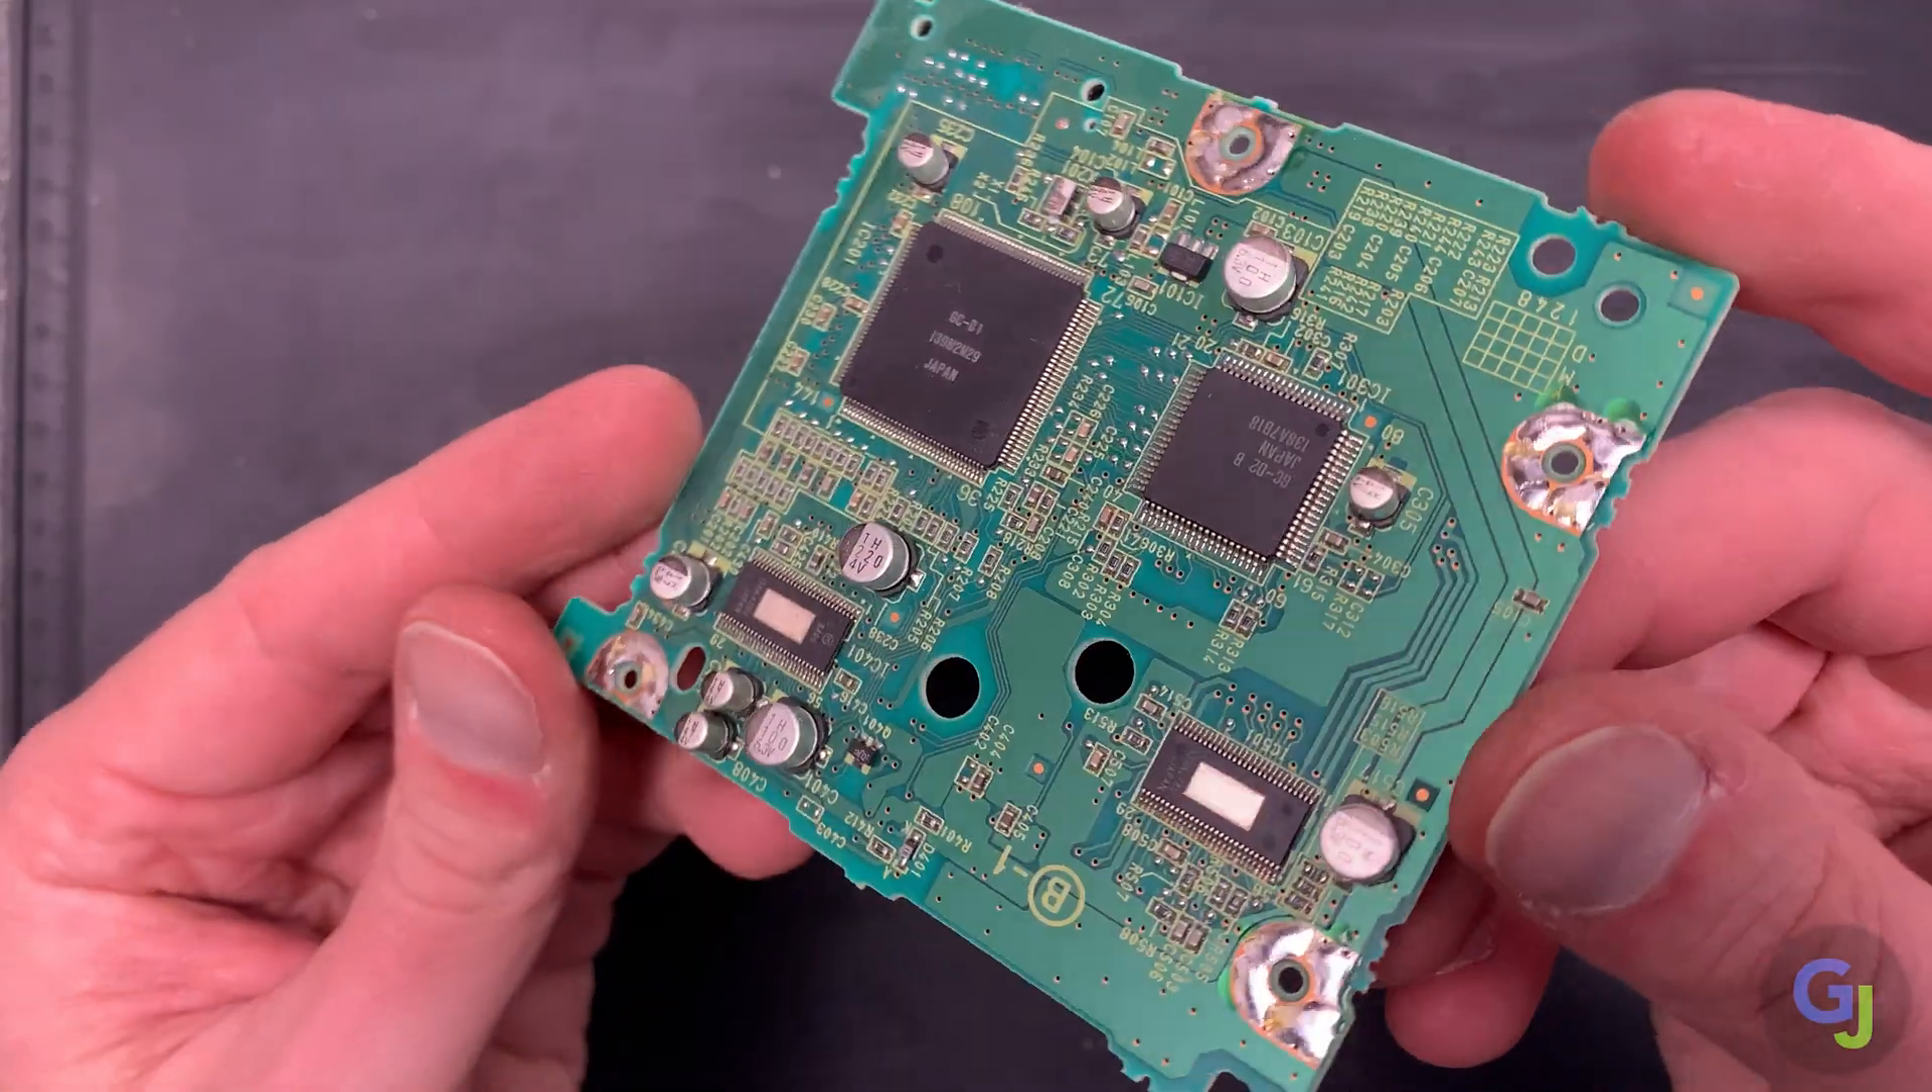But congrats you finally have the circuit board out.